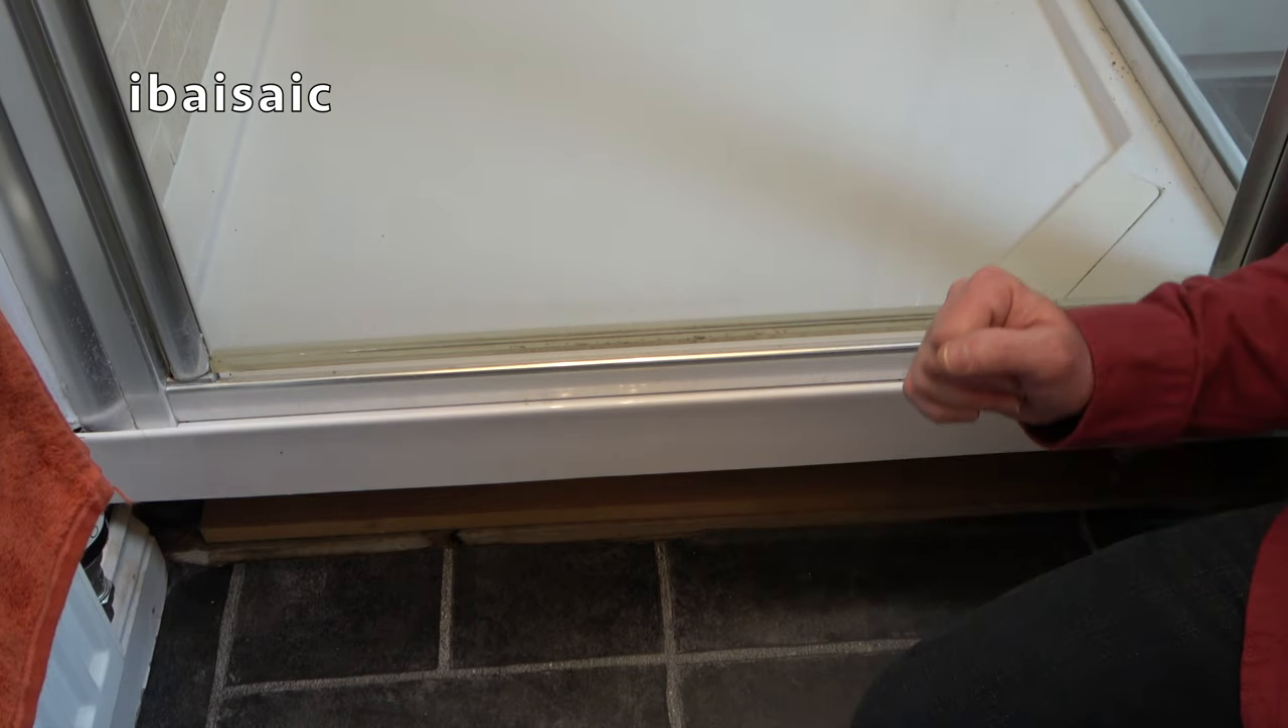I haven't got around to putting the plinth back on.